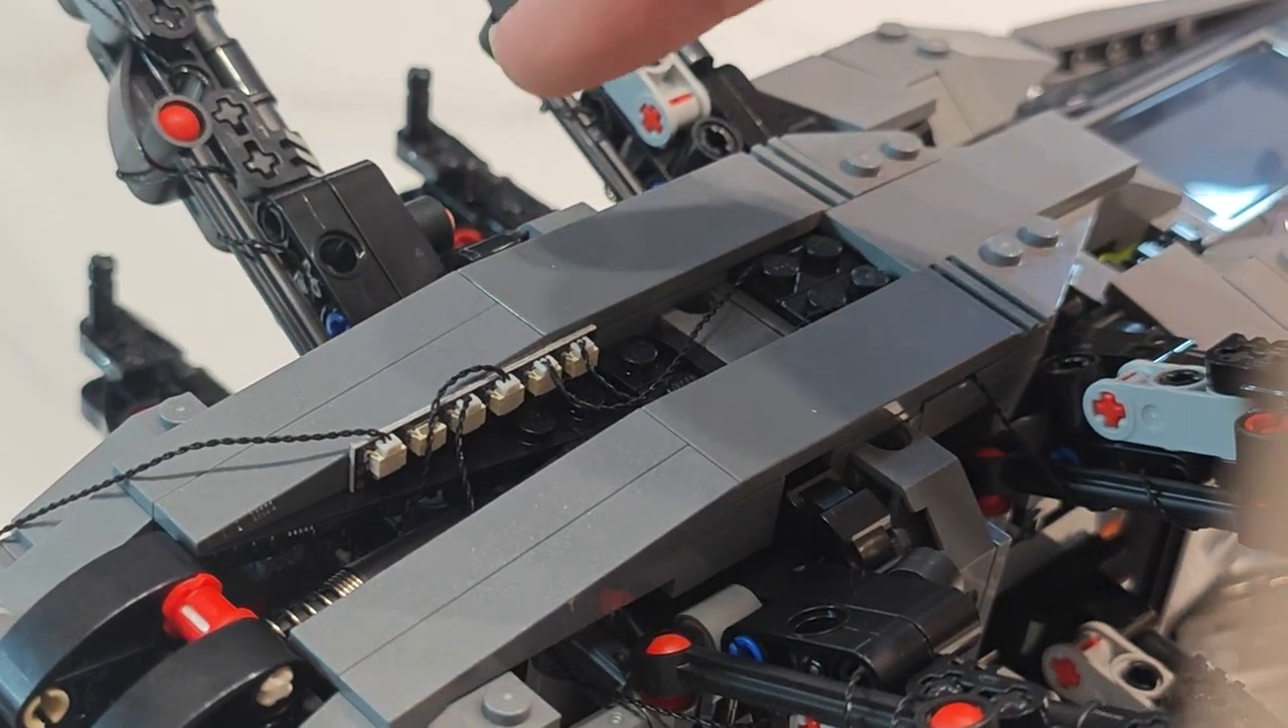As you can see from this close -up view, the plugs are all connected to the board.